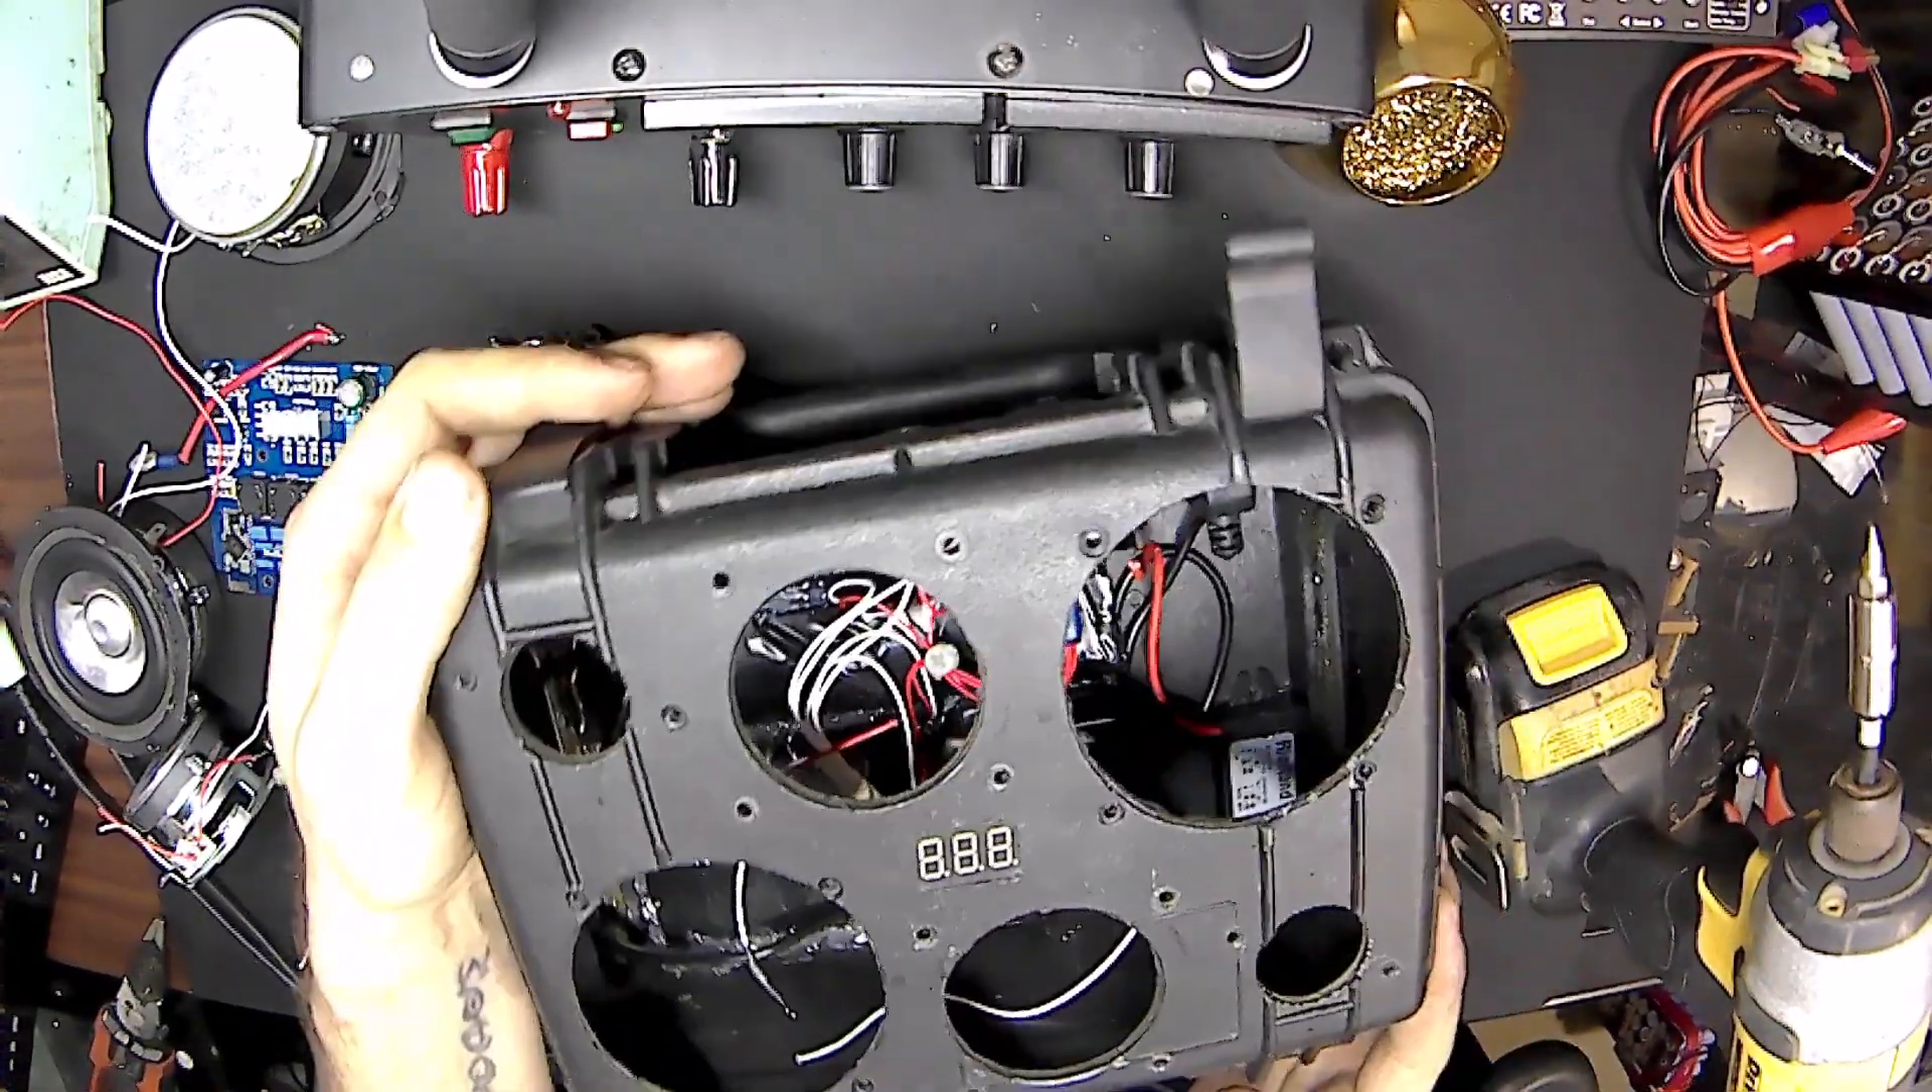Oh, there's all the speakers out of the front side of it.